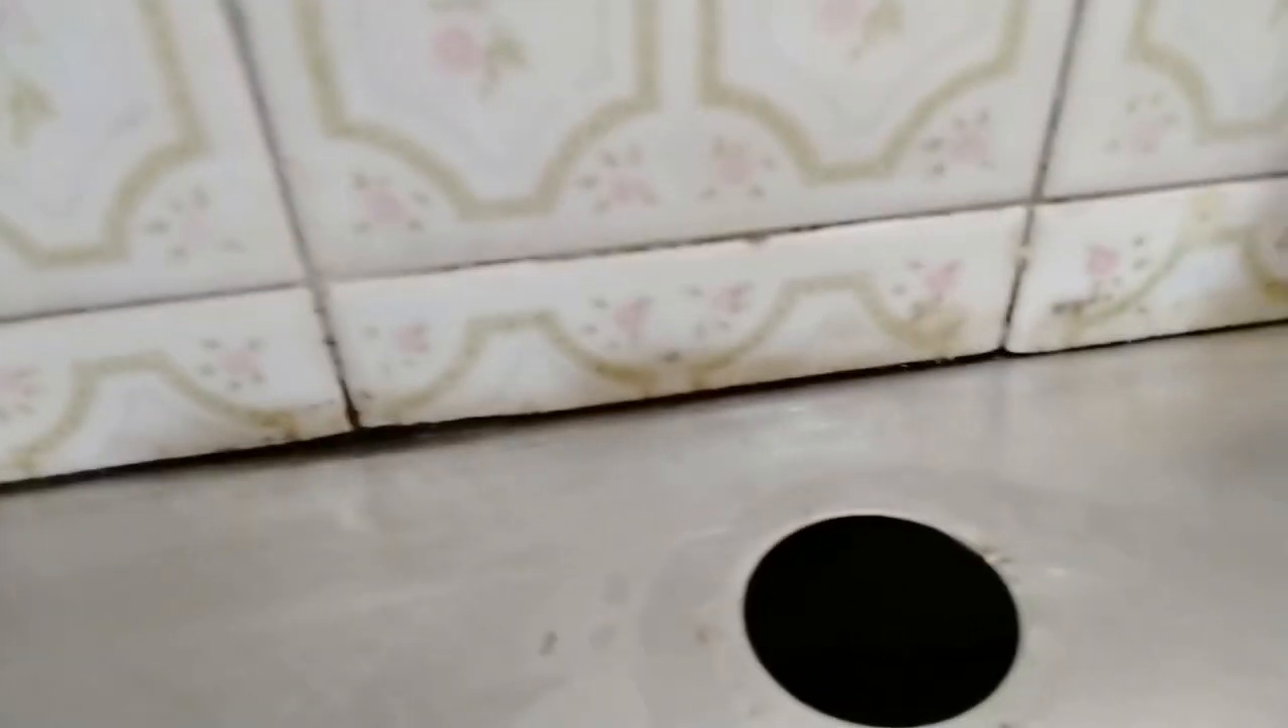See that black line? That's not mold. It's actually the gap between the countertop and the wall.